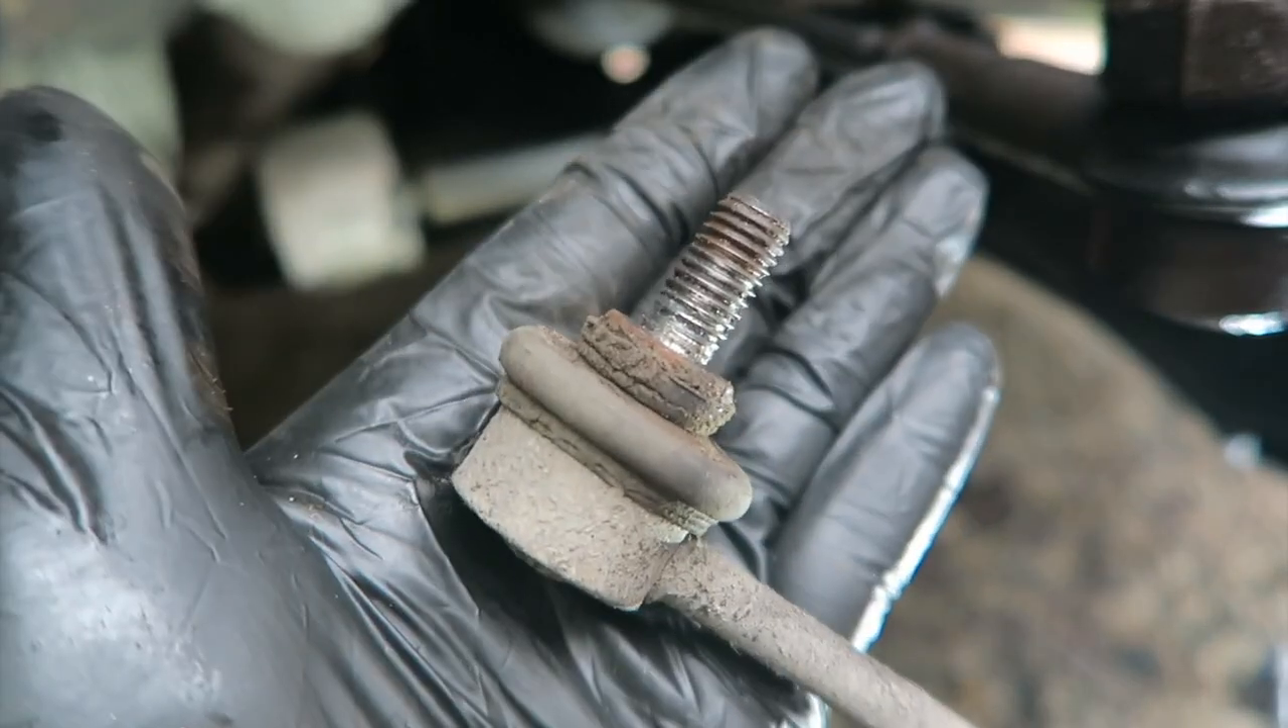Right, so I've got the drop link off.